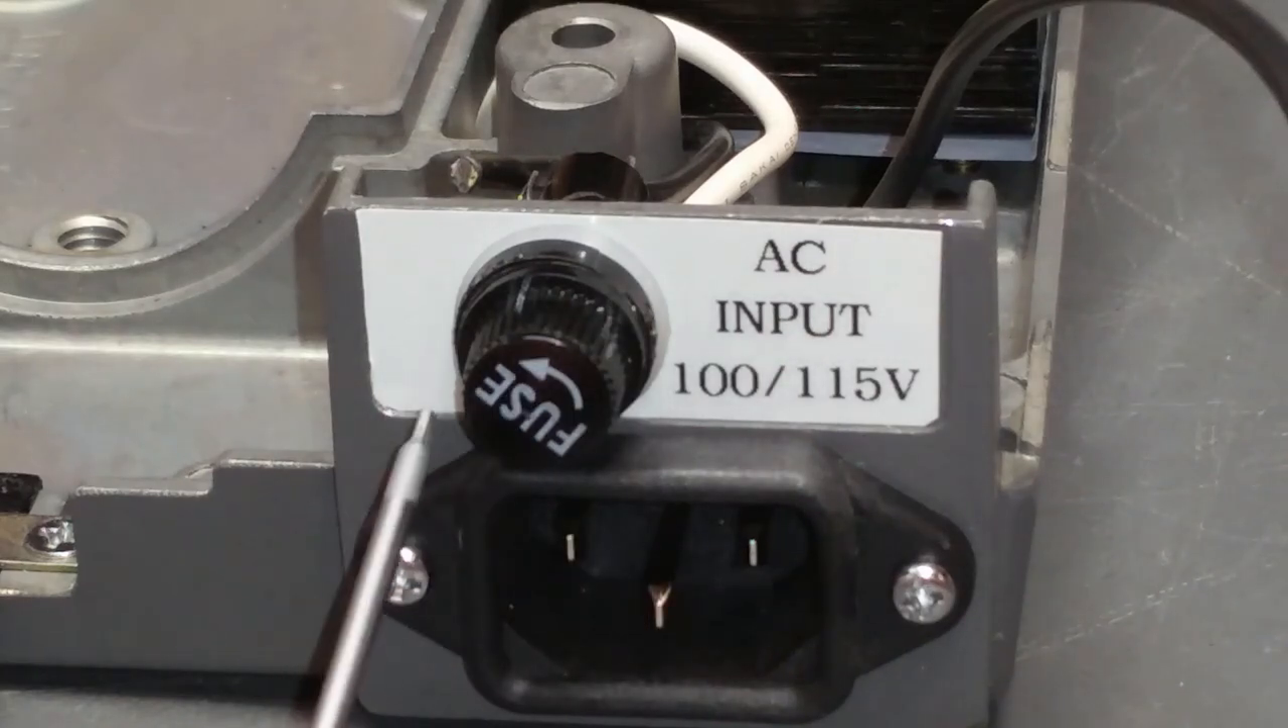Now, we've got the sticker on there. We've got the fuse holder mounted.